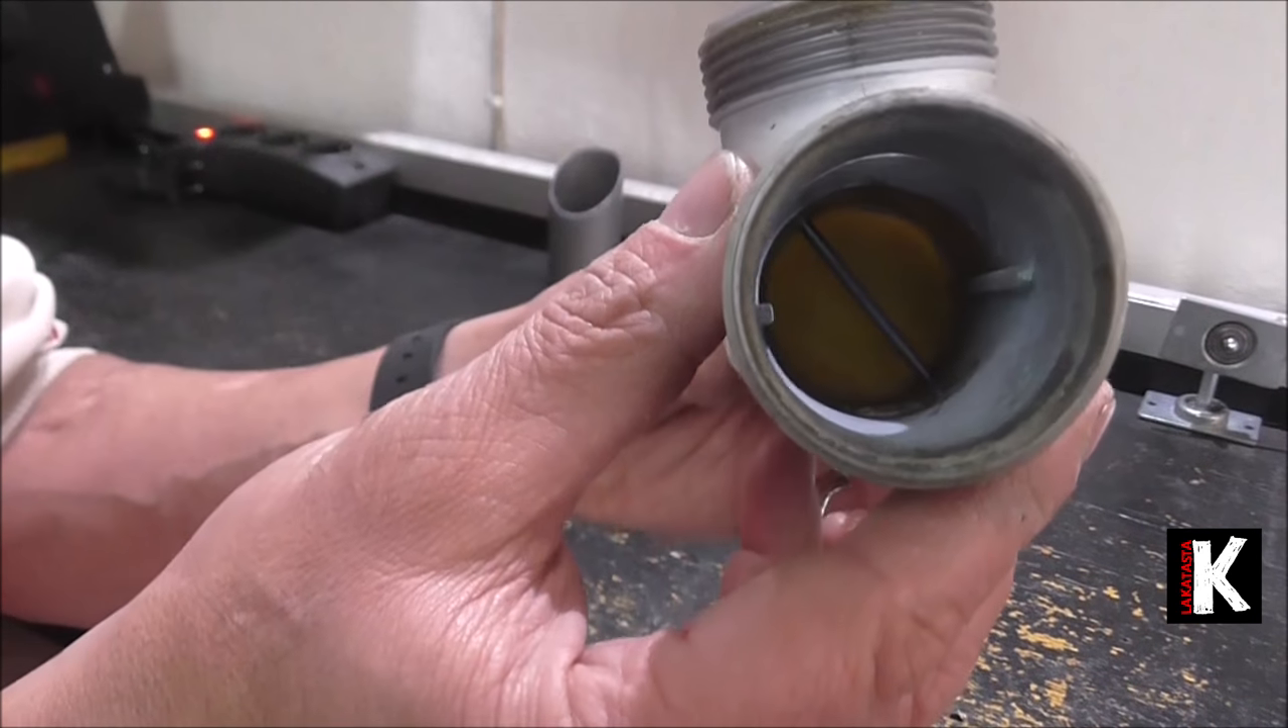Ci ho inserito come vedete un pezzo di ferro una barretta di ferro di traverso.